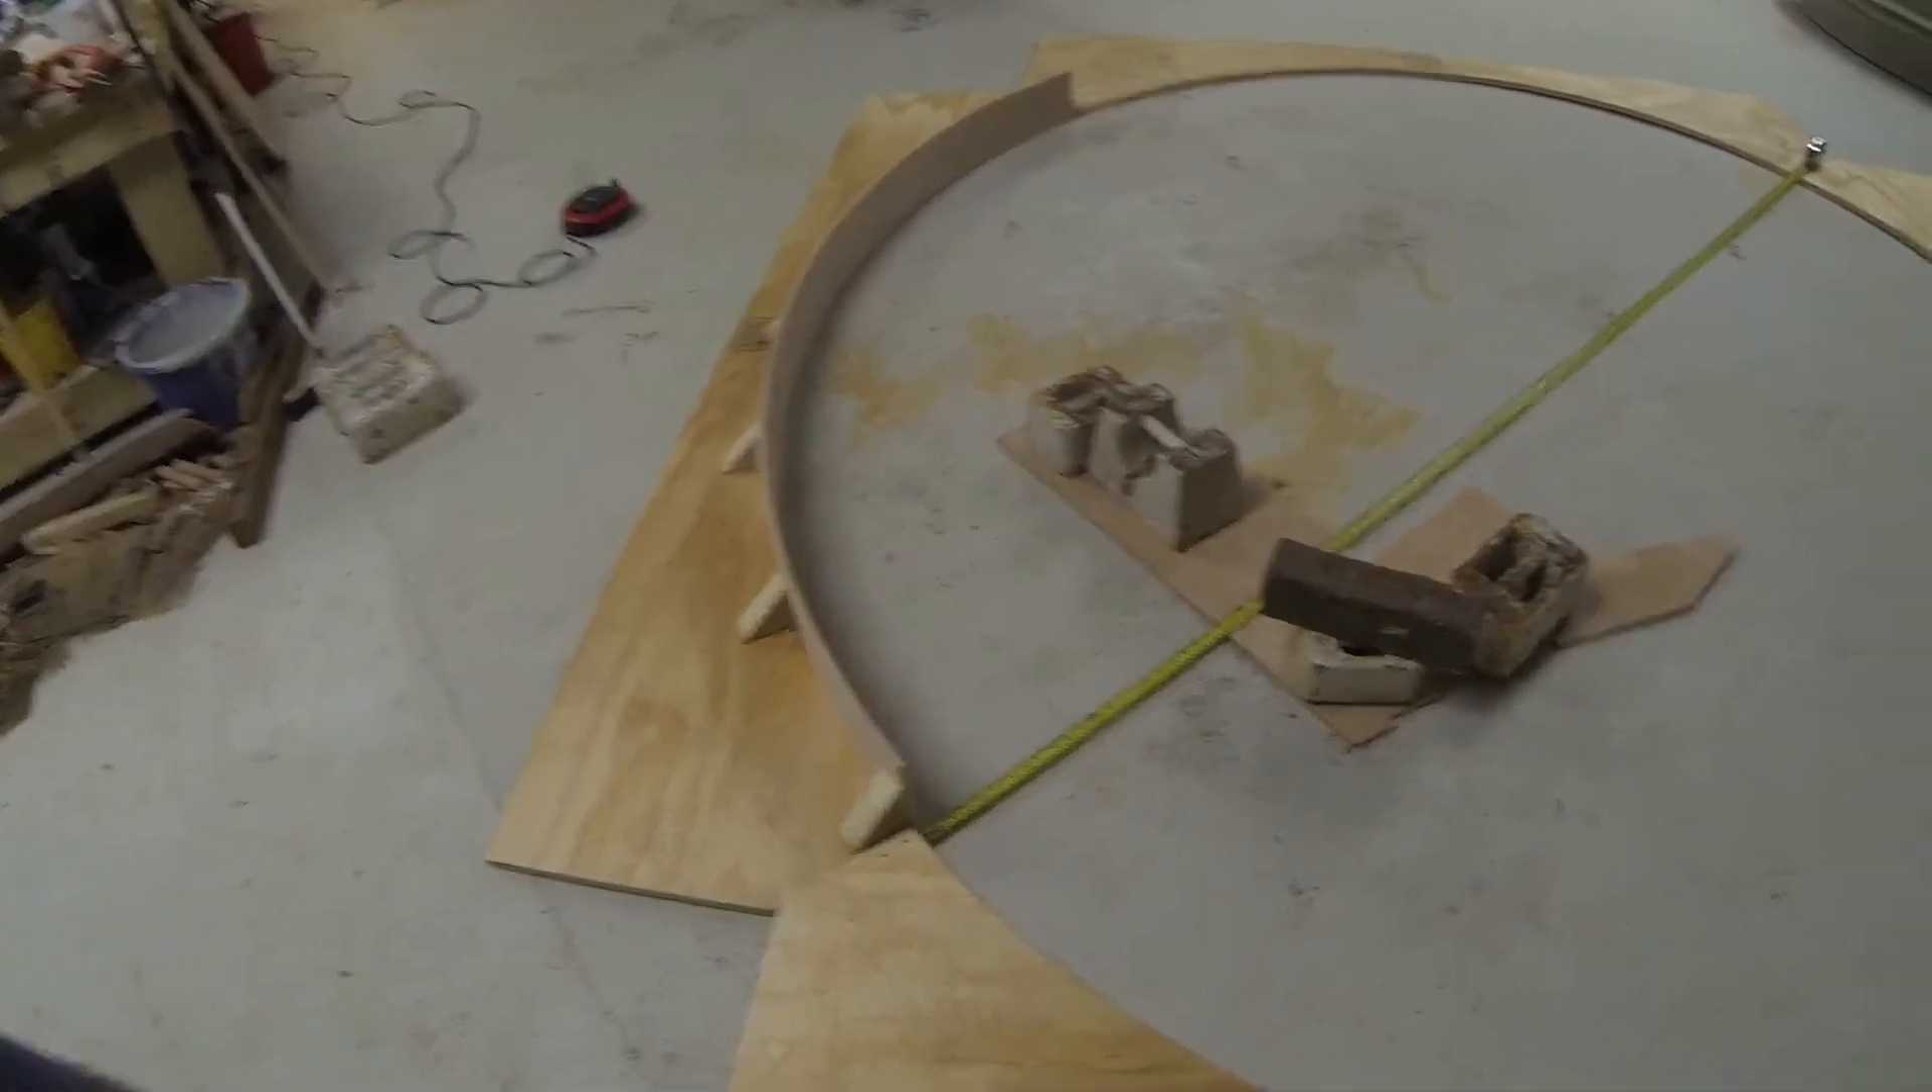So as you can see I've glued and screwed the blocks on and then I've glued and screwed the ply around and then just cut it to length.